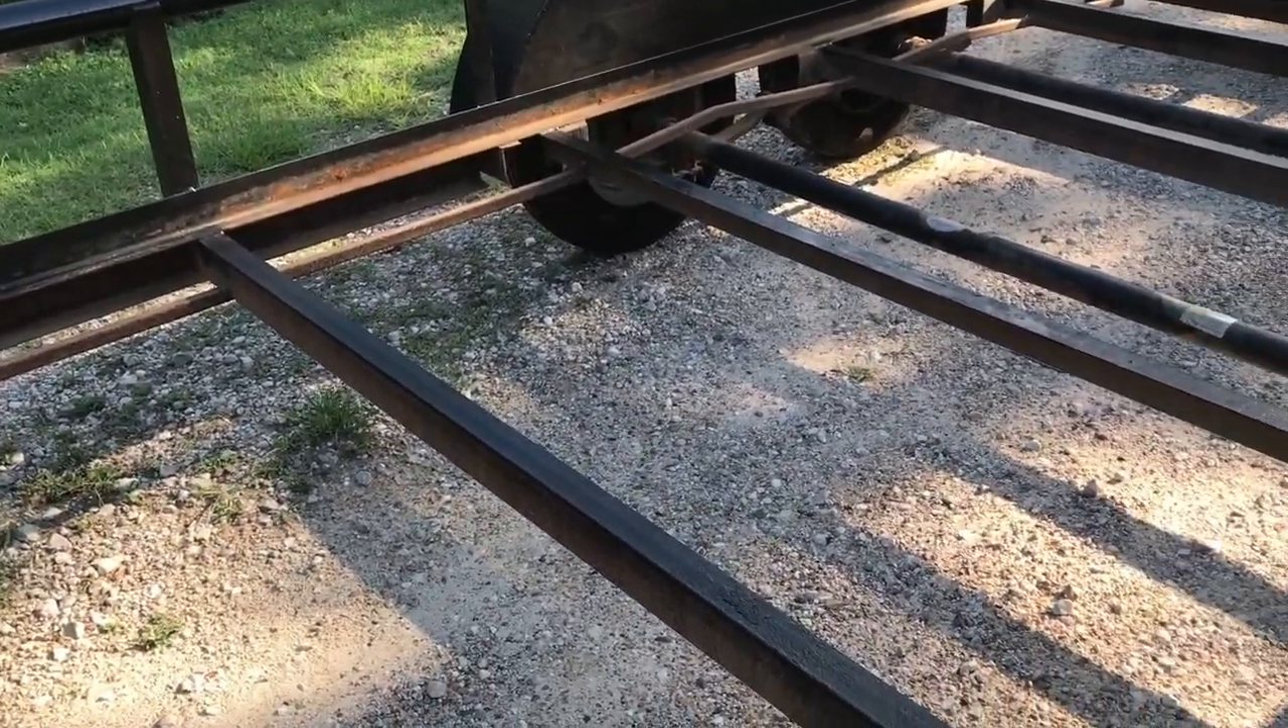My father-in-law got all the old deck boards ripped off, literally ripped off, because a lot of the screws would twist off.